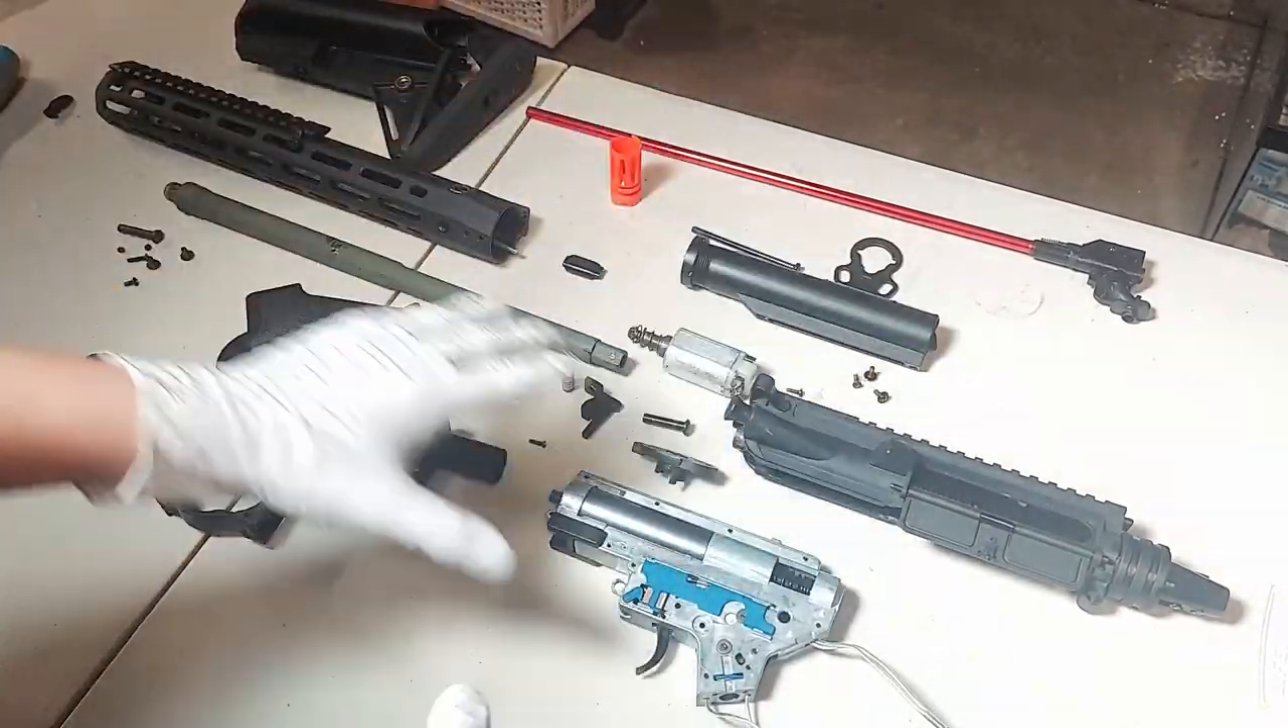So that's actually the entire rifle disassembled.